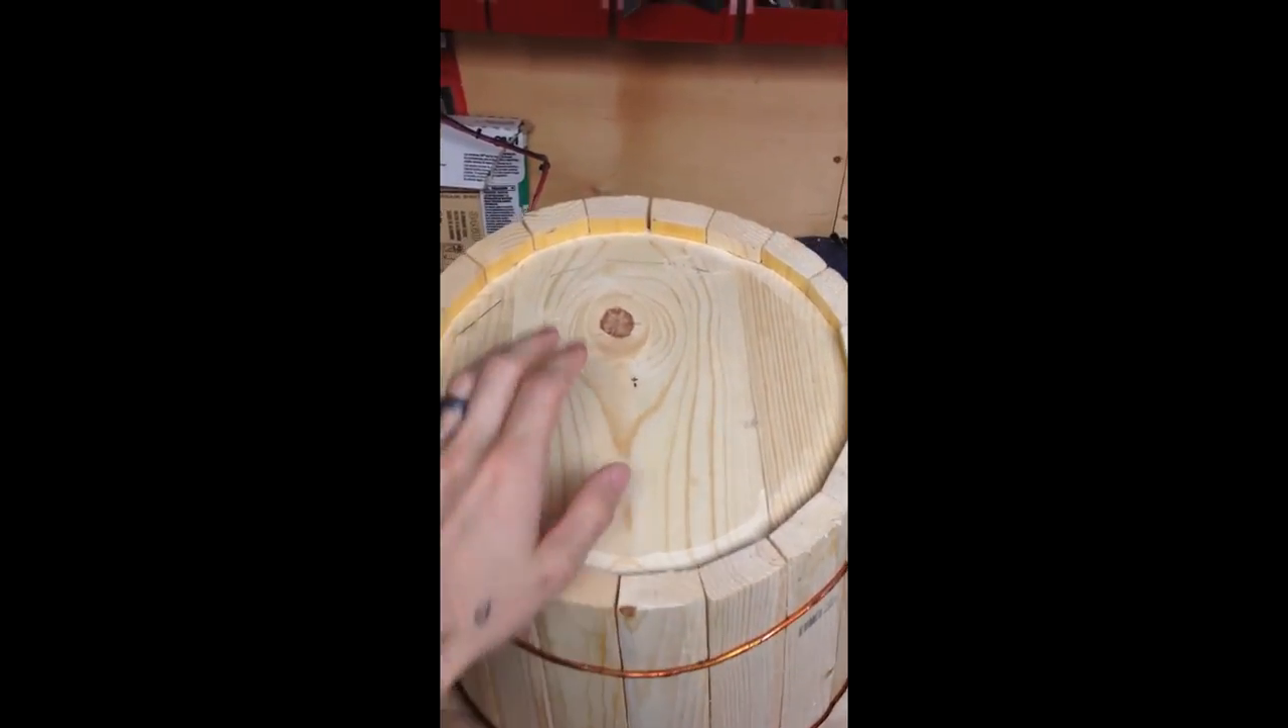Alright, so you can see the bottom of the bucket is put in and I also got a little bit carried away and just kind of put the whole thing together.